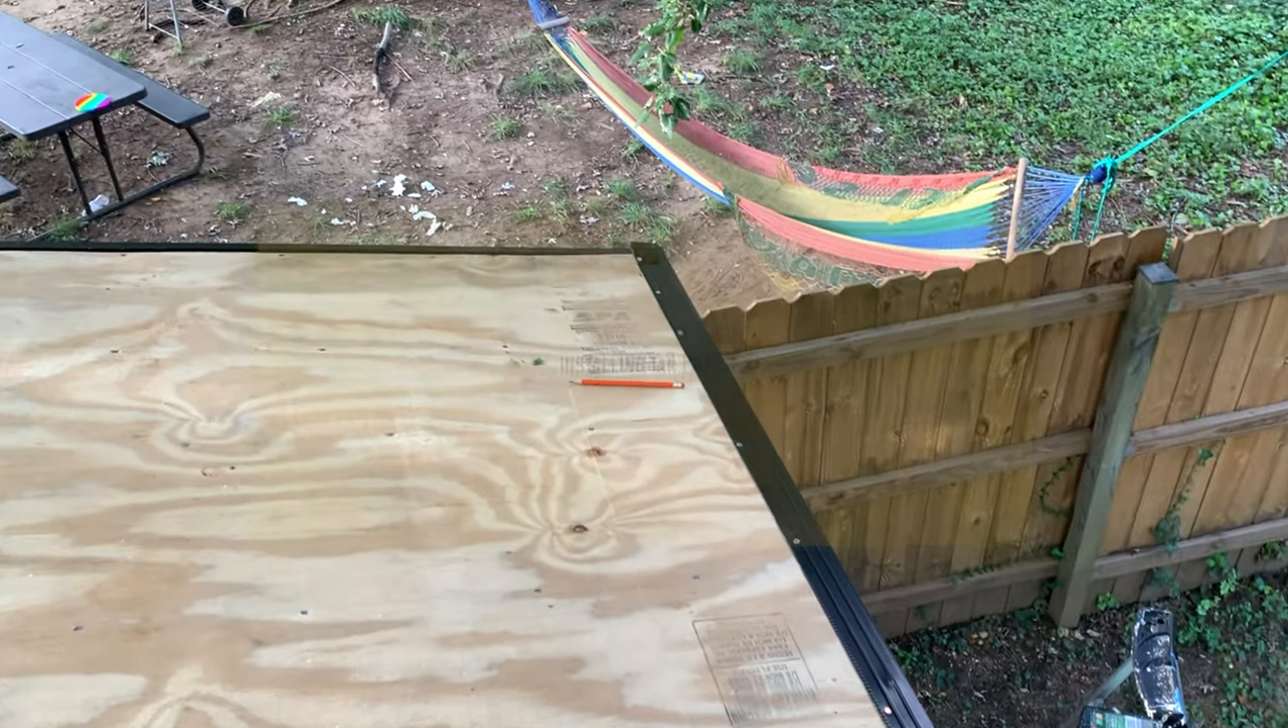Here's a quick preliminary look at the eave drip edge installed all along the eave side of the shed.